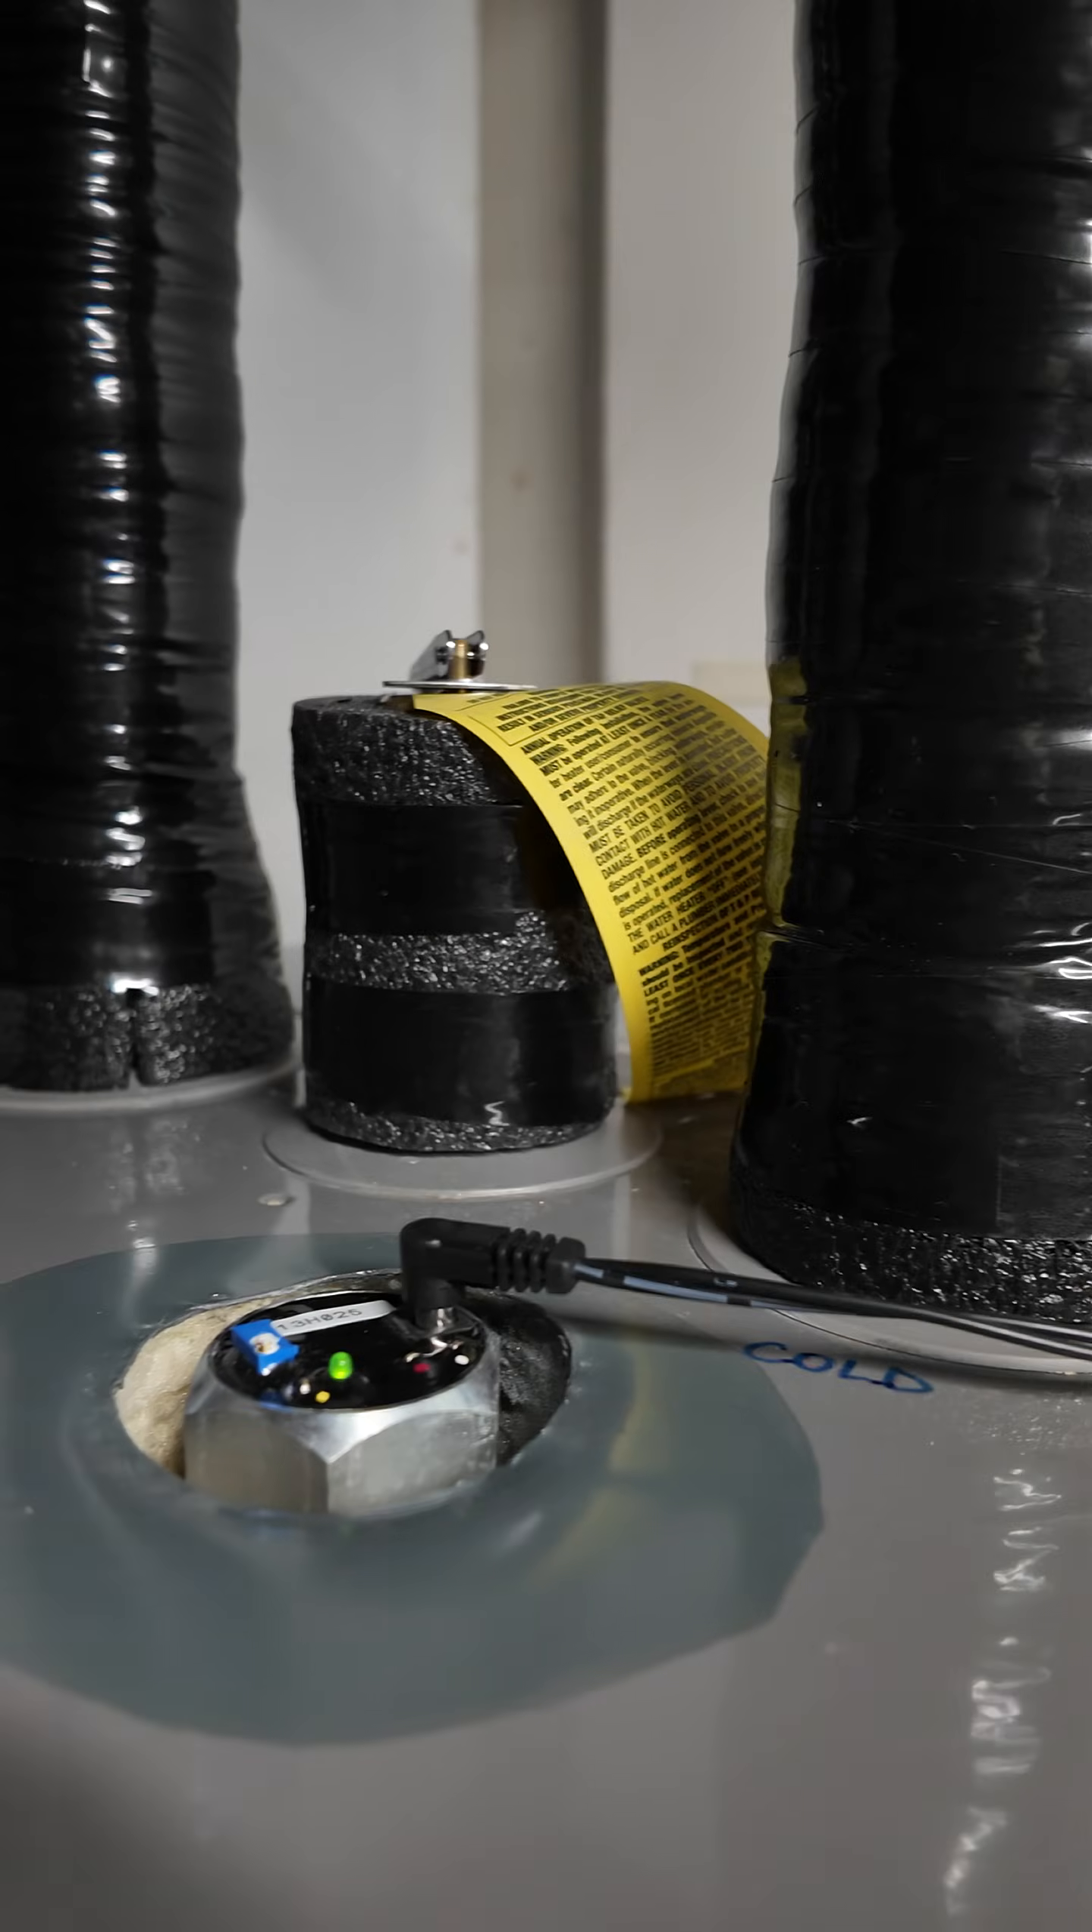We've got that powered anode rod installed in the water heater now.